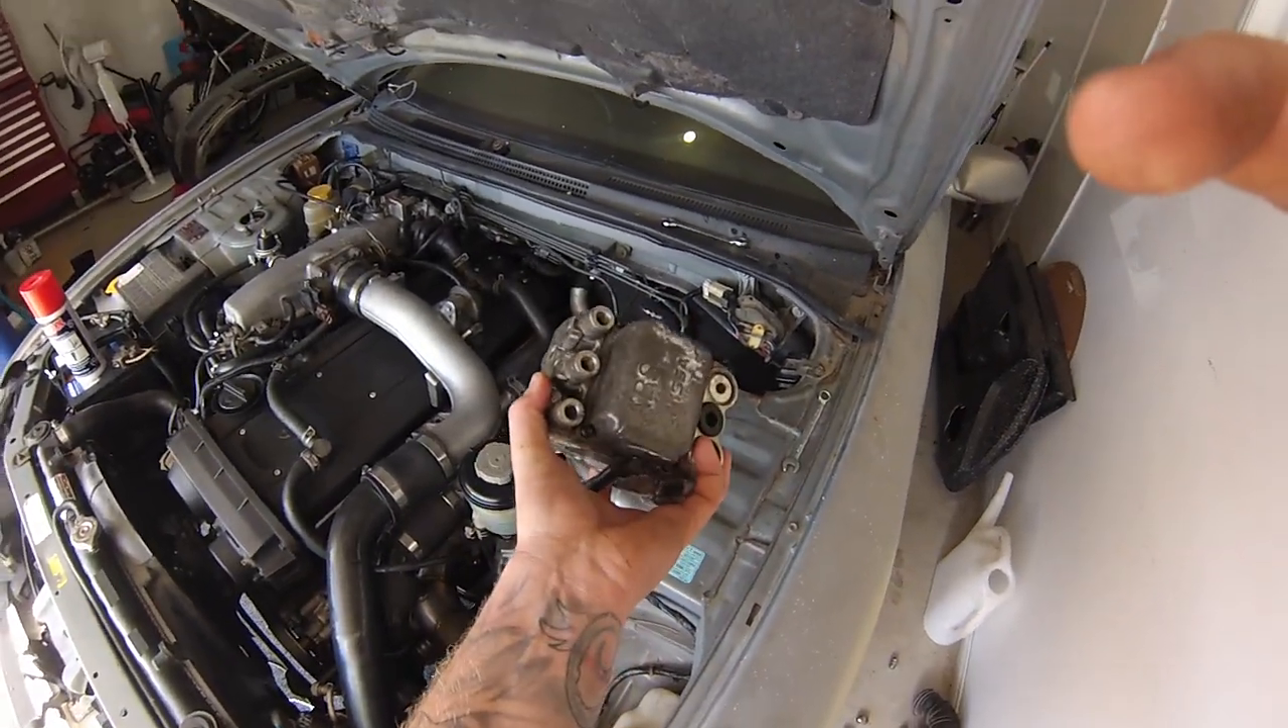So, I've already got the ABS unit pretty much out.